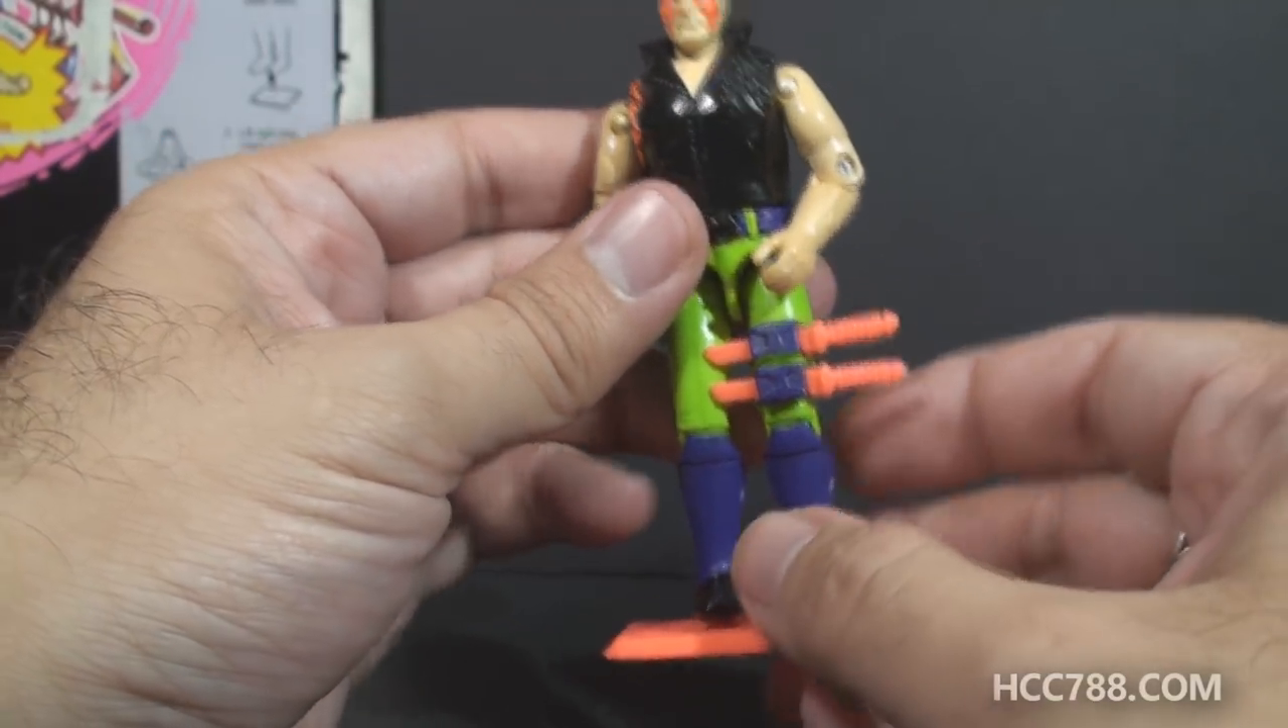They're sticking out really far on the outside, and on the inside, they're kind of stabbing his other leg.